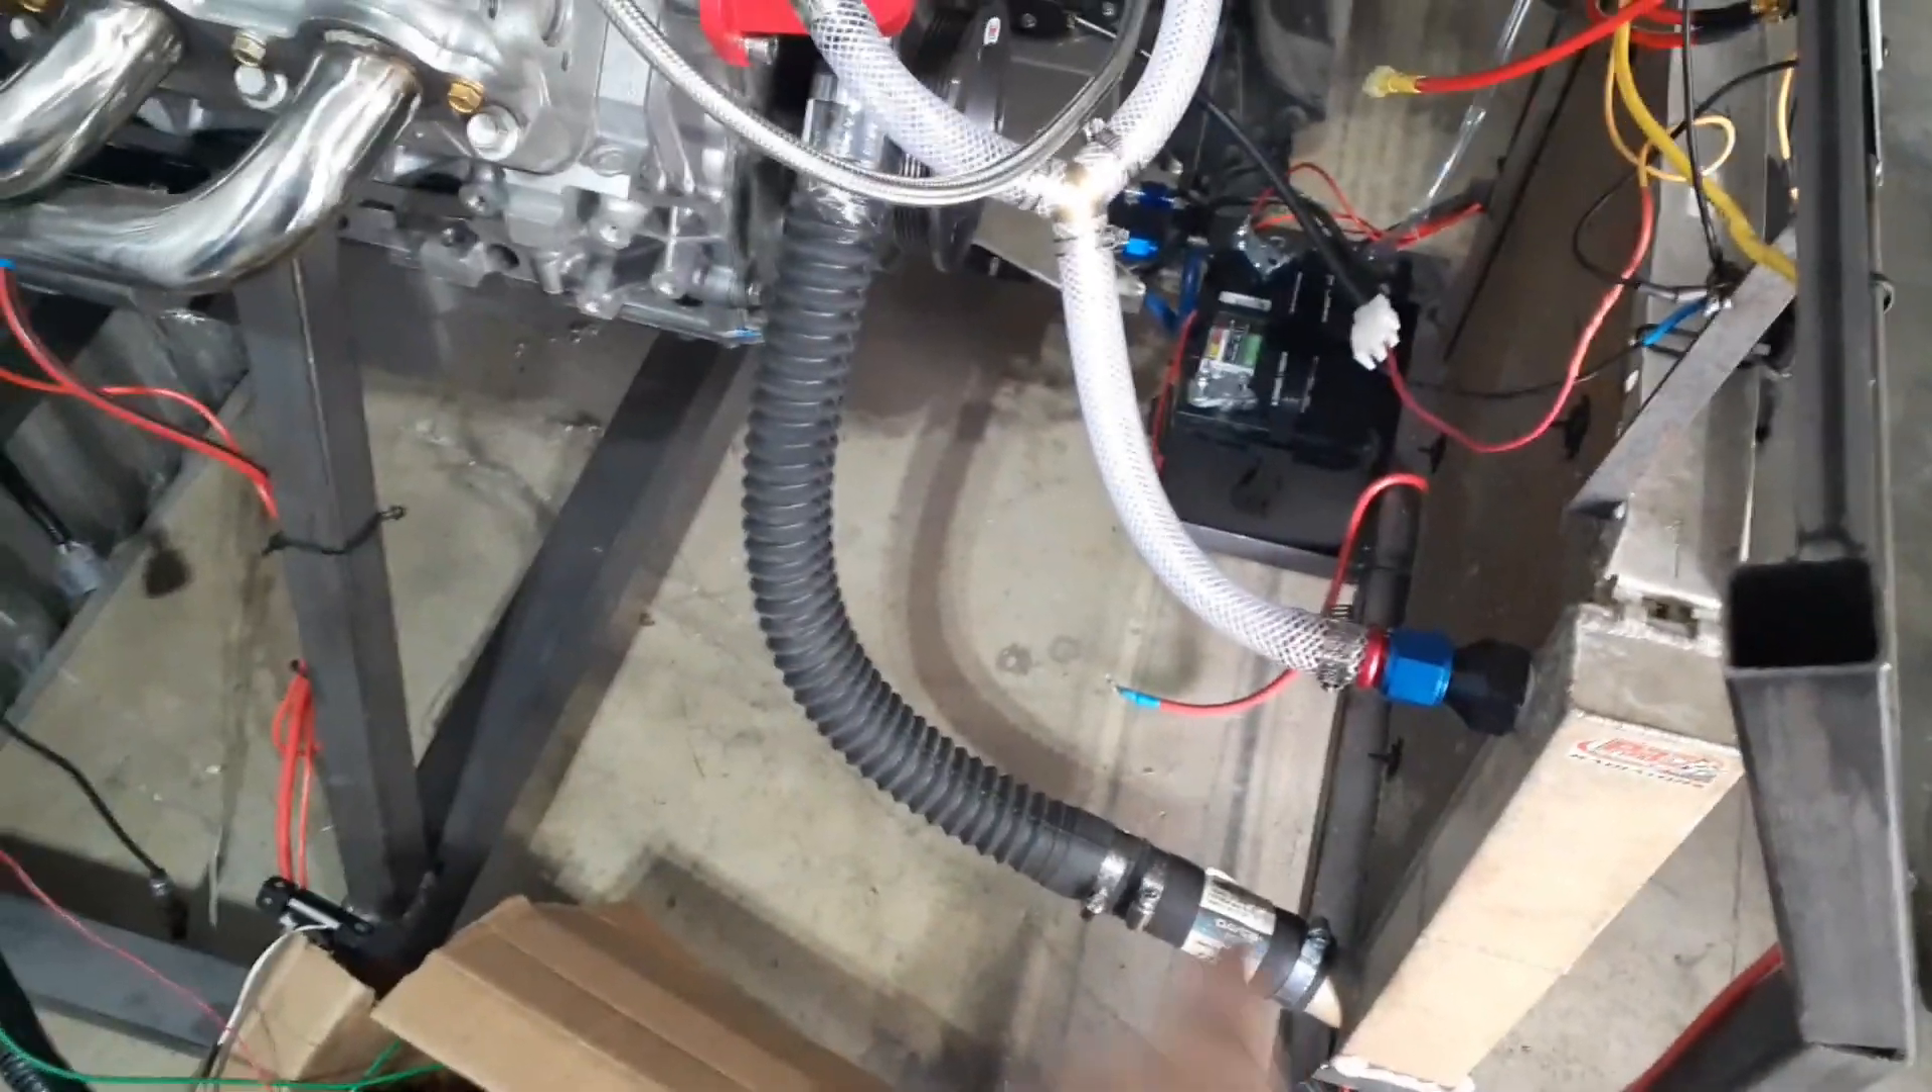Lower hose is hooked up.